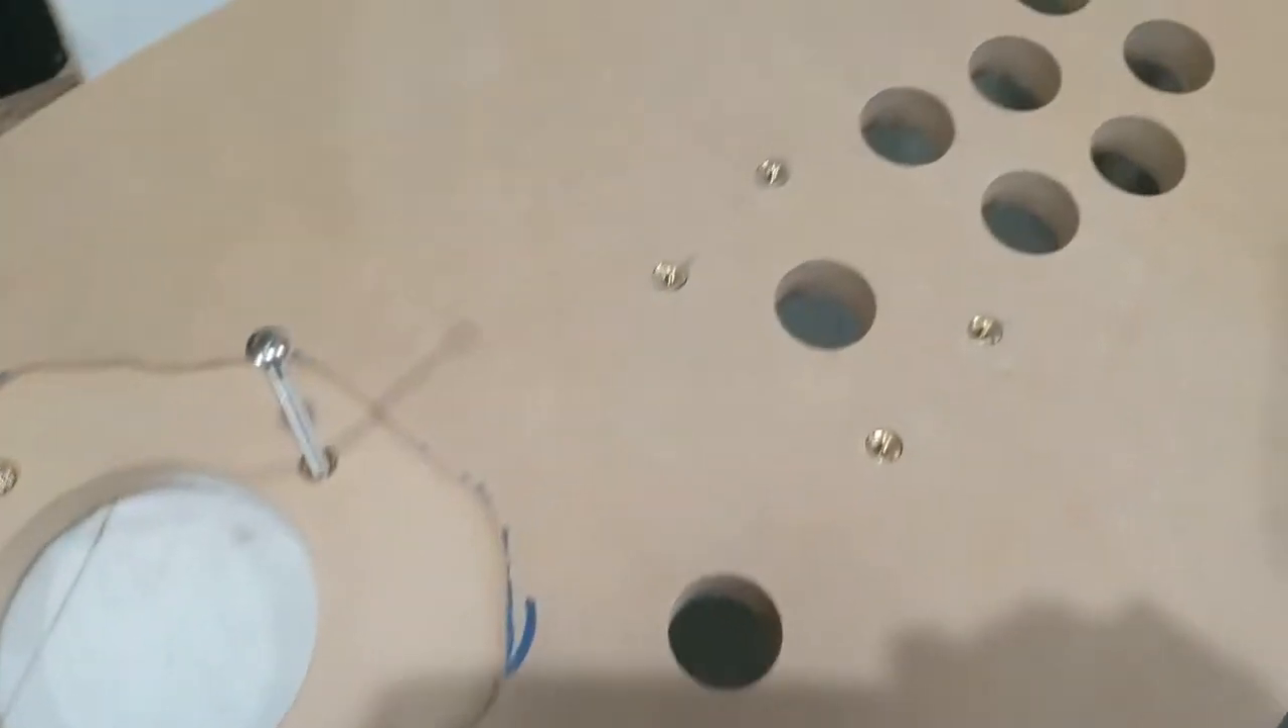The inserts are in place. Those are the easy lock or whatever they're called, the 10 -24 inserts.